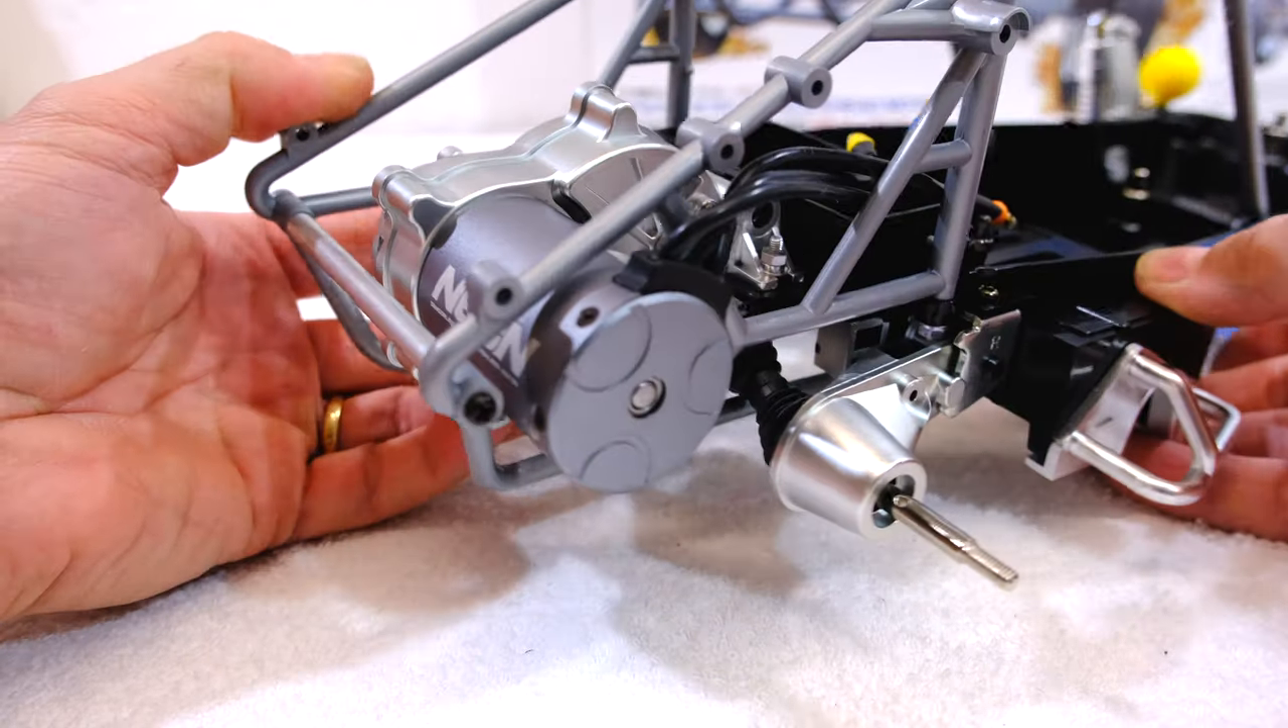And the installation of the motor is finished.